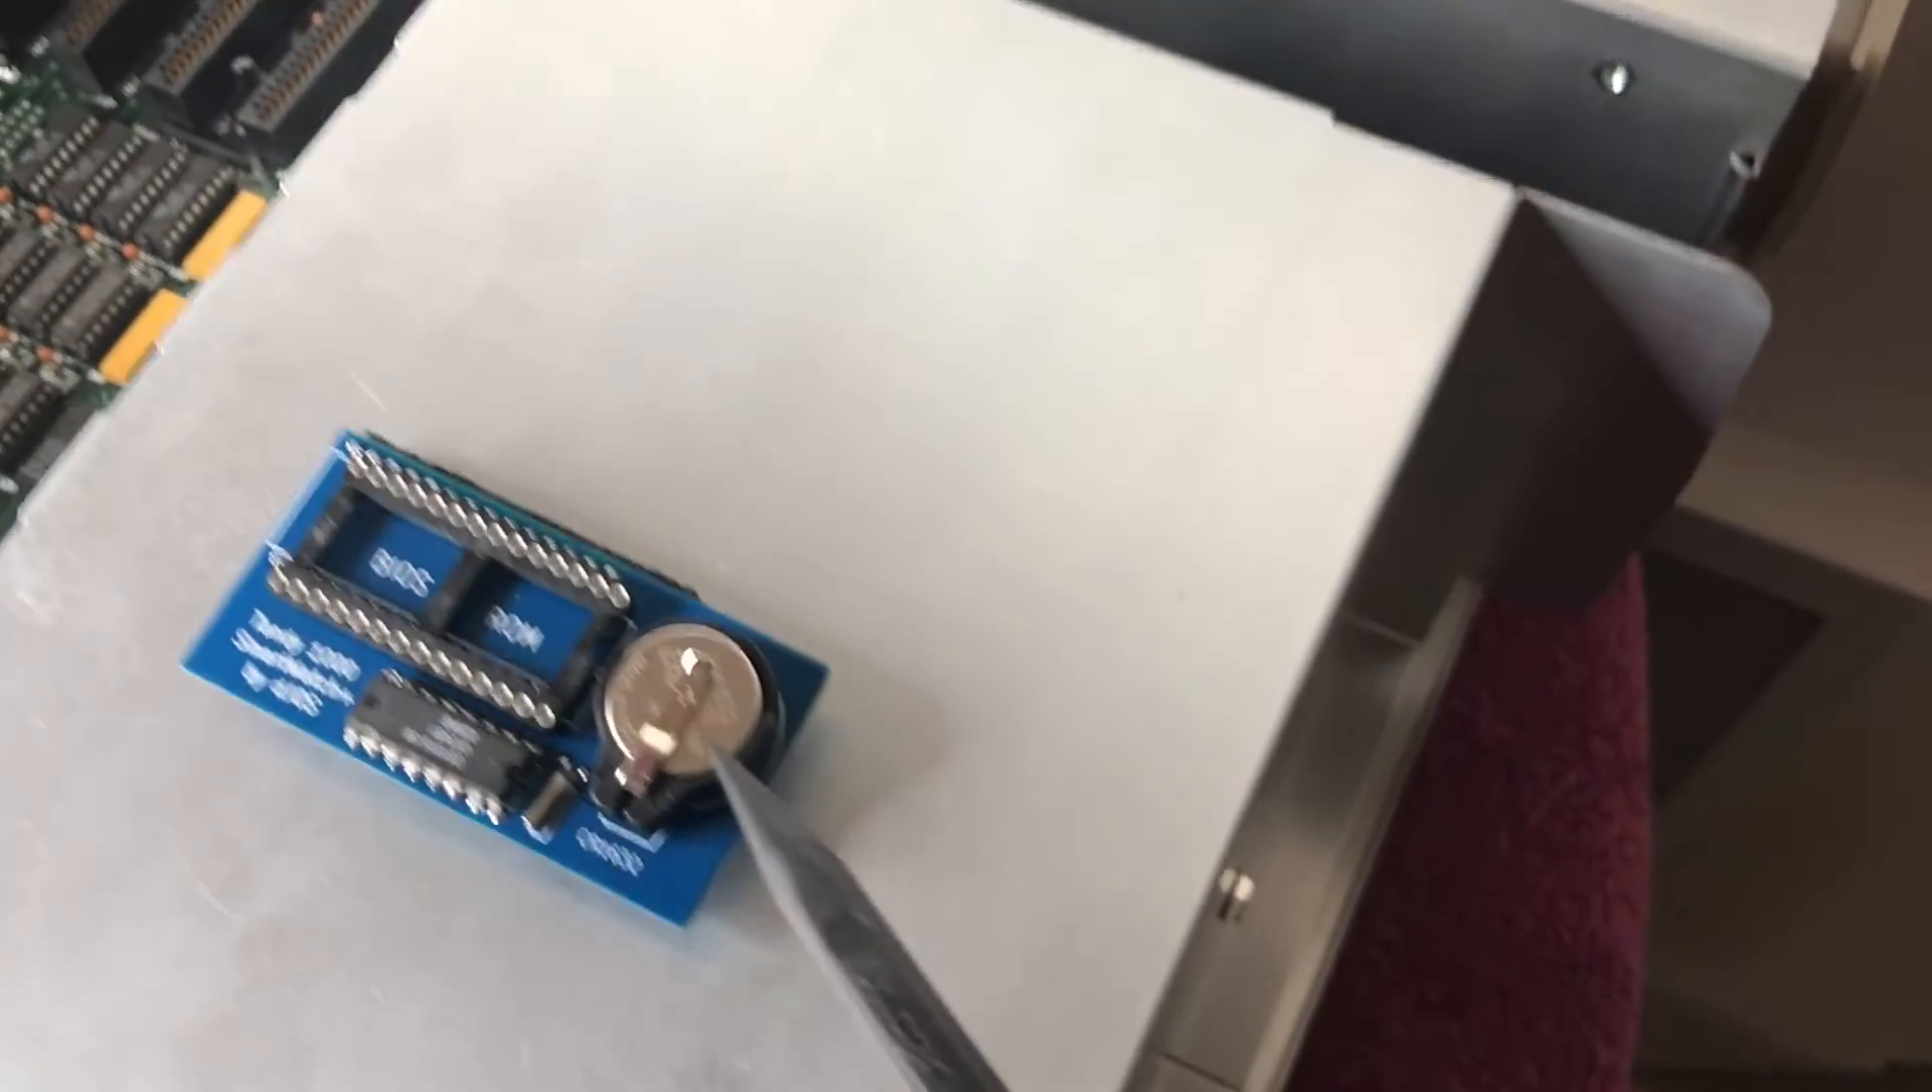I have got the battery, the CR1632, installed into the real -time clock.